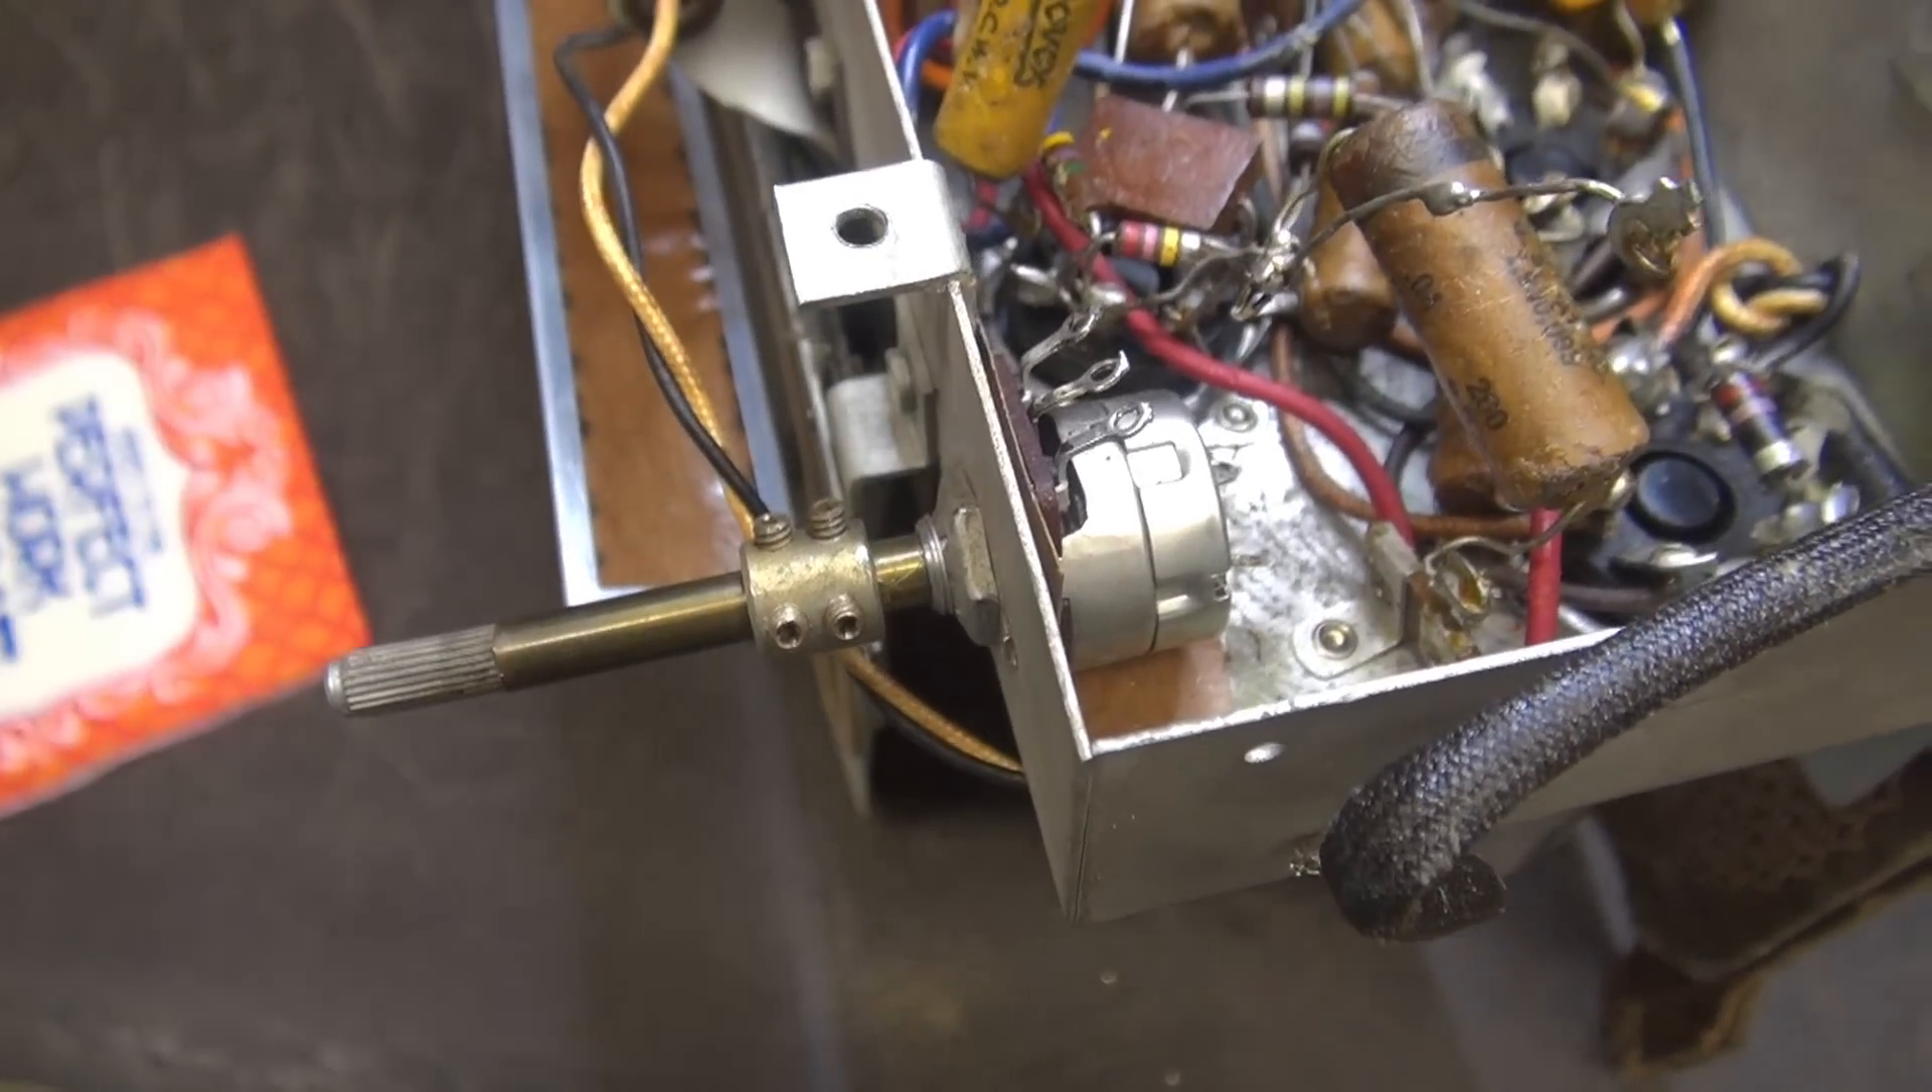New pot's in place. Got the shaft coupler on. The old spline shaft measures about two and a quarter inches.